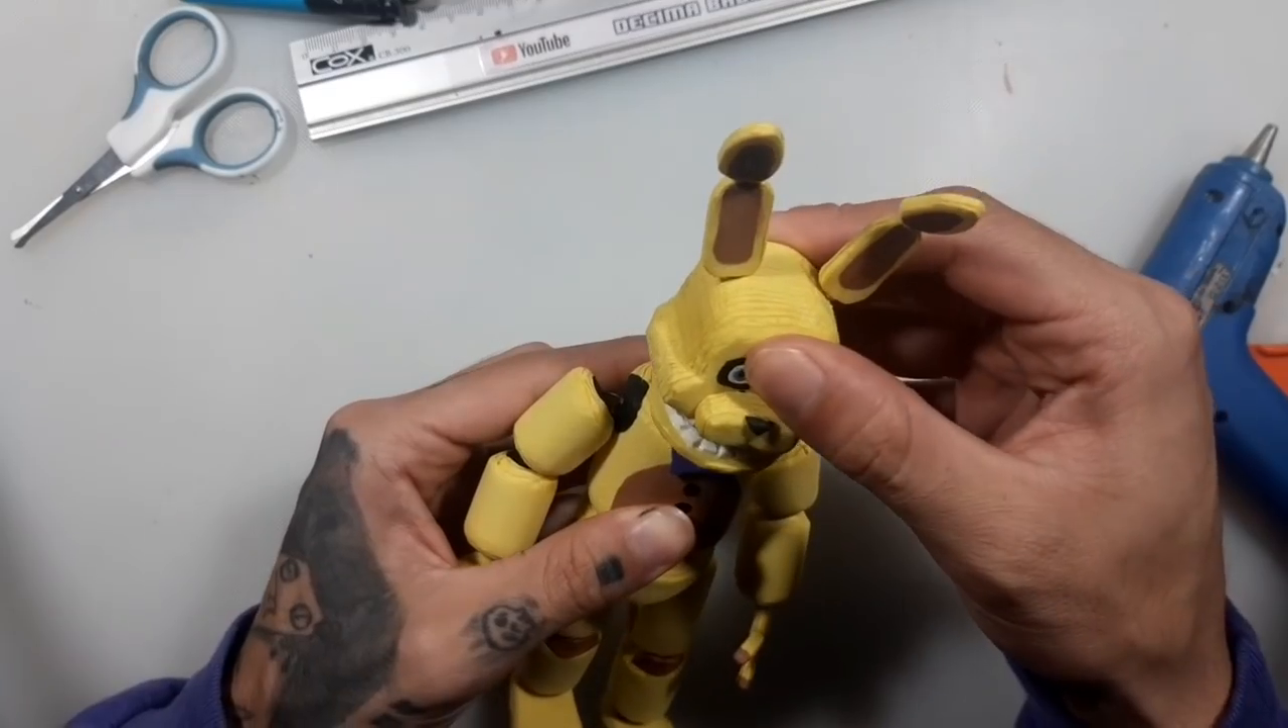Muy bien ya la cabeza está unida al resto del cuerpo.